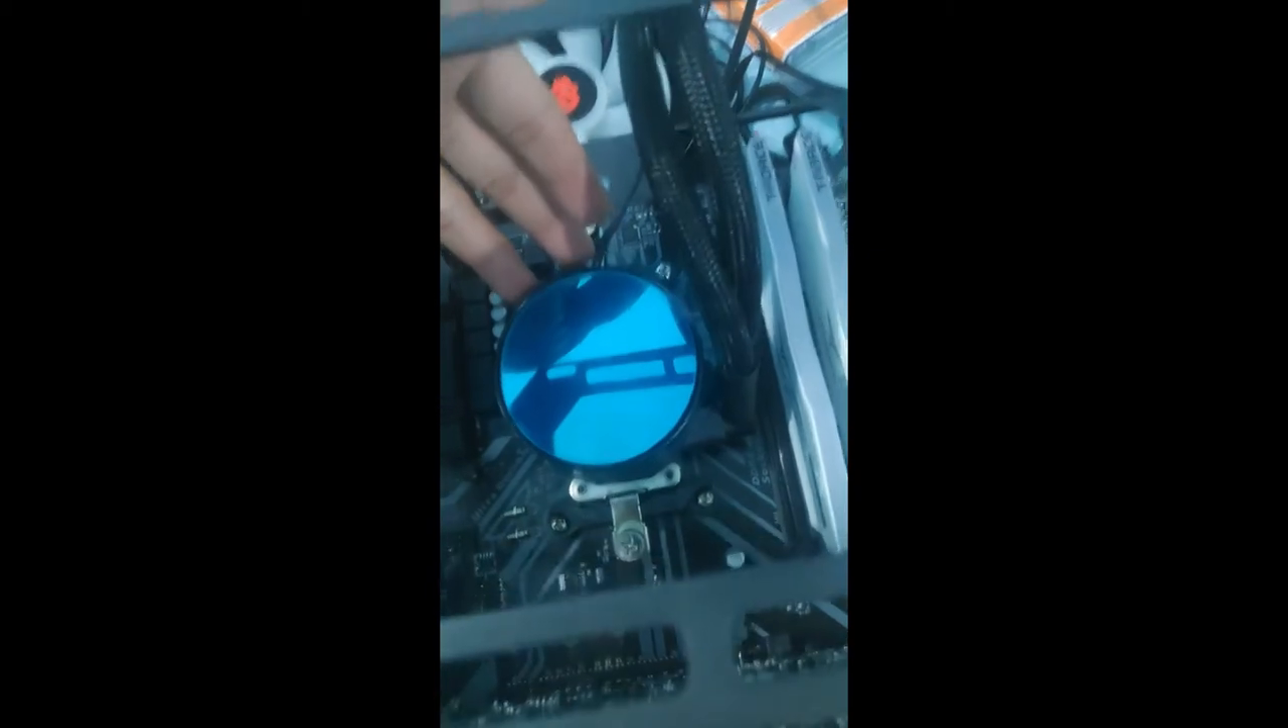So, yun guys Nakabitan natin Liquid cooling.